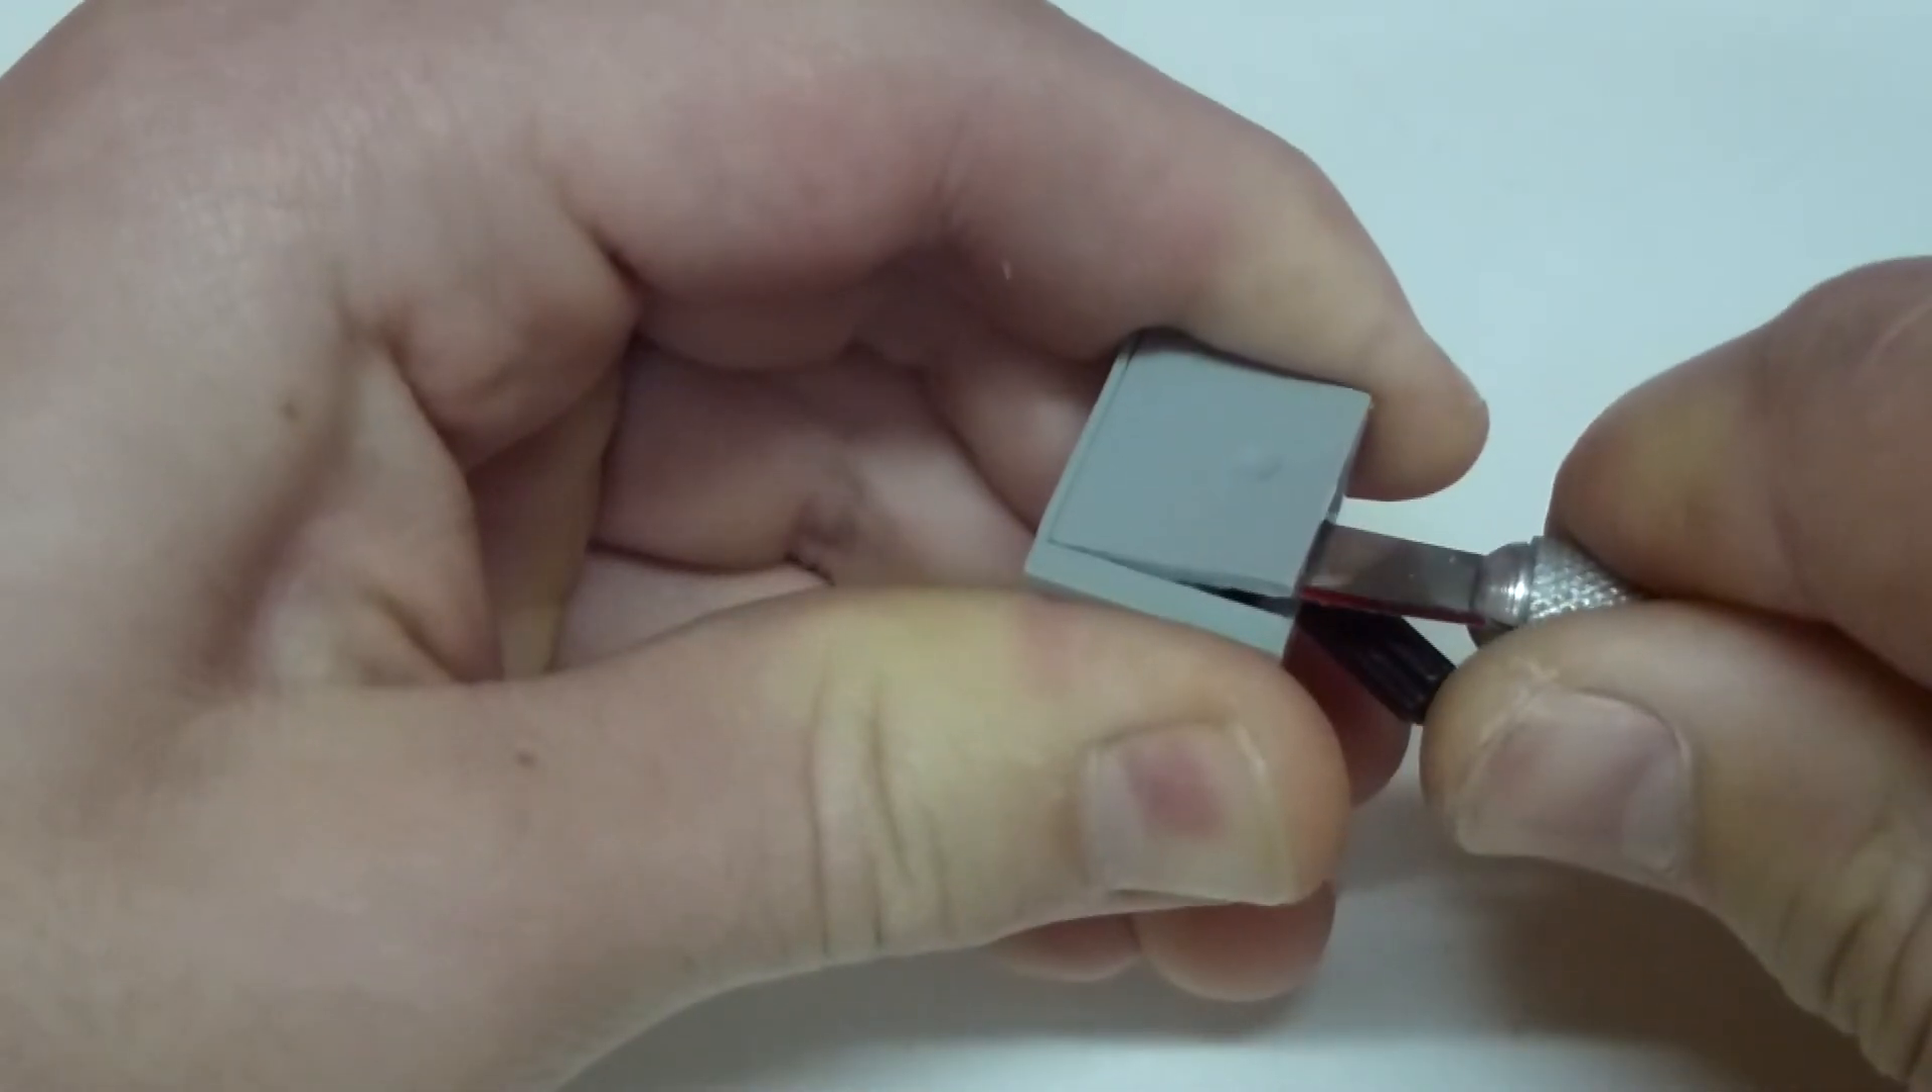You see the back plate comes apart a little bit.